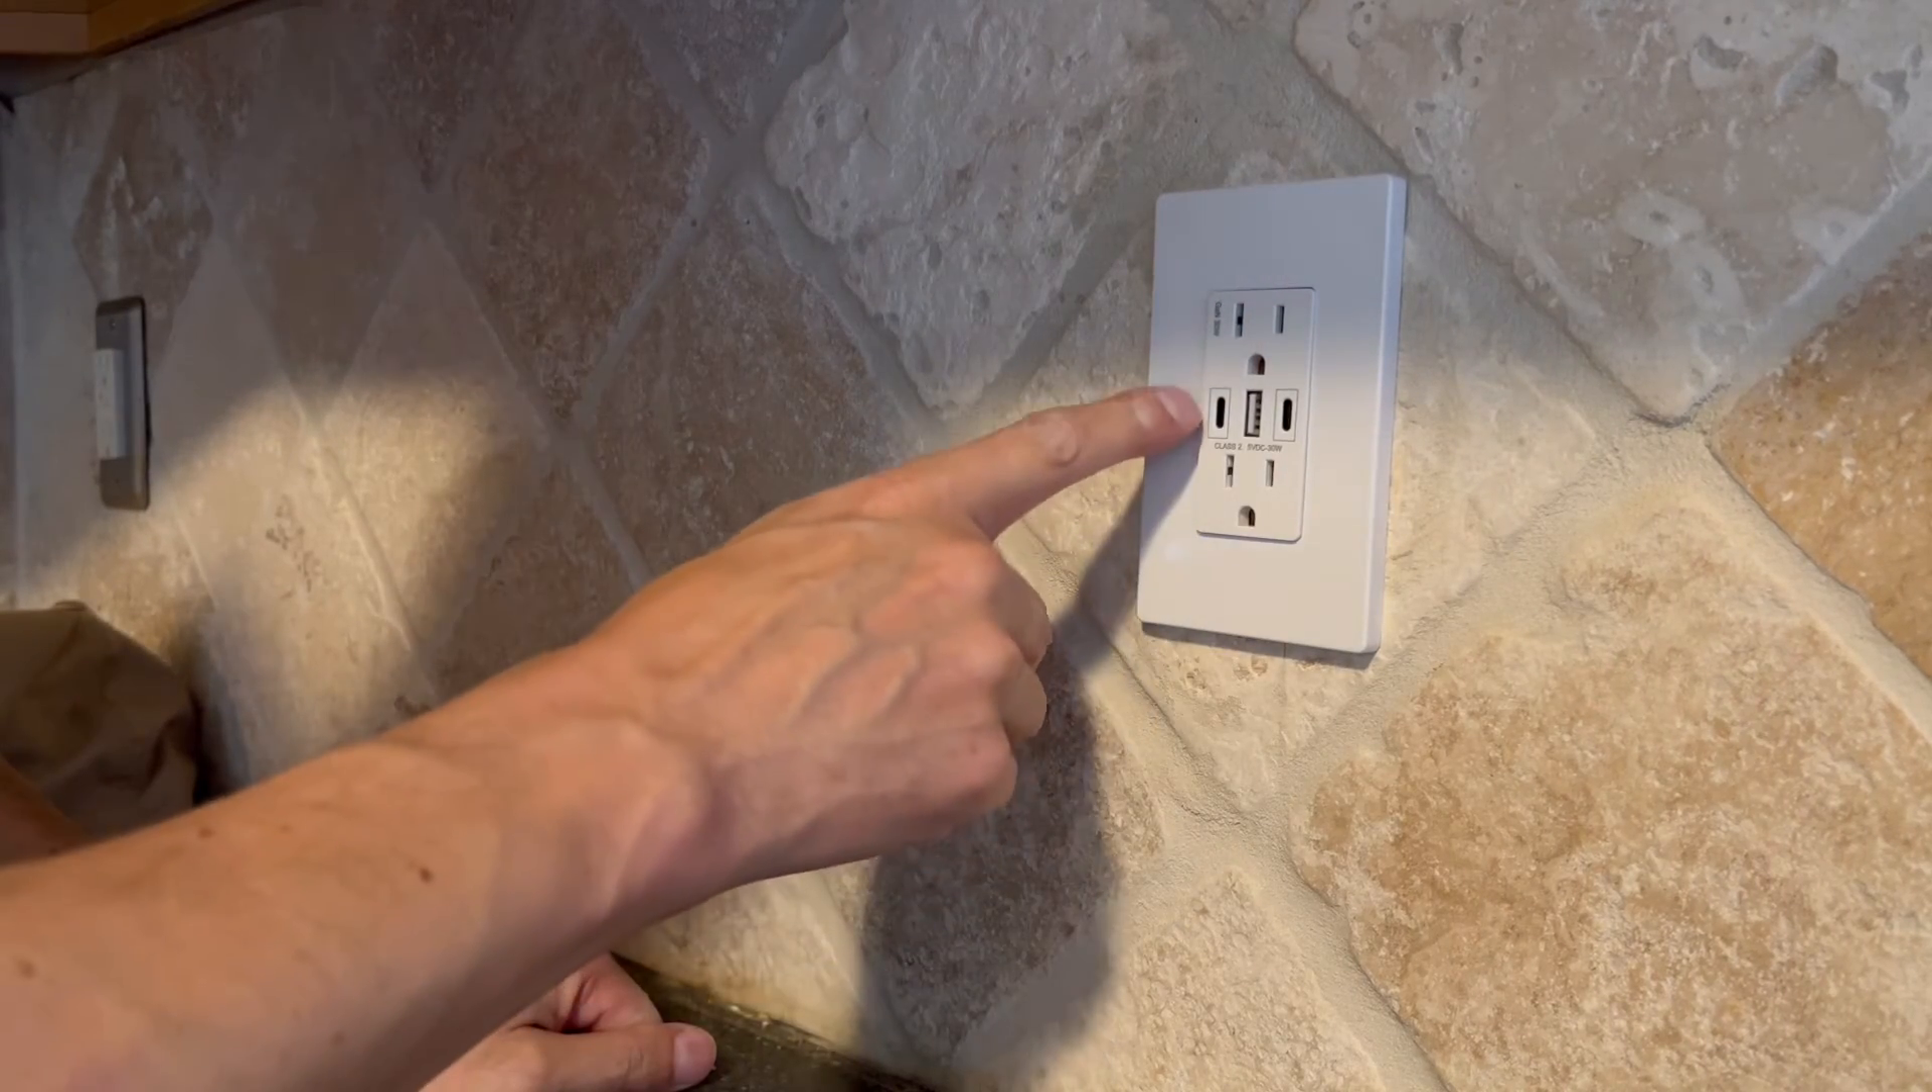You just finish off with the decorative cover. It snaps right in place.